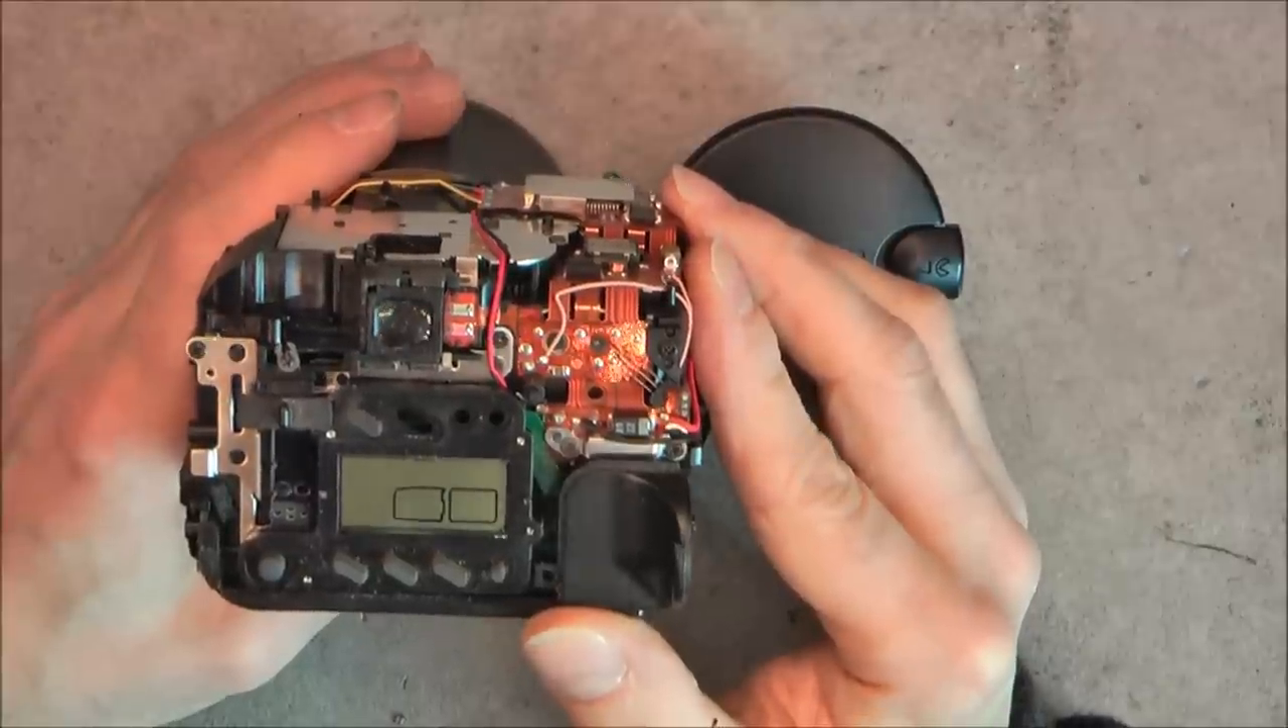Okay. Back cover is off here.